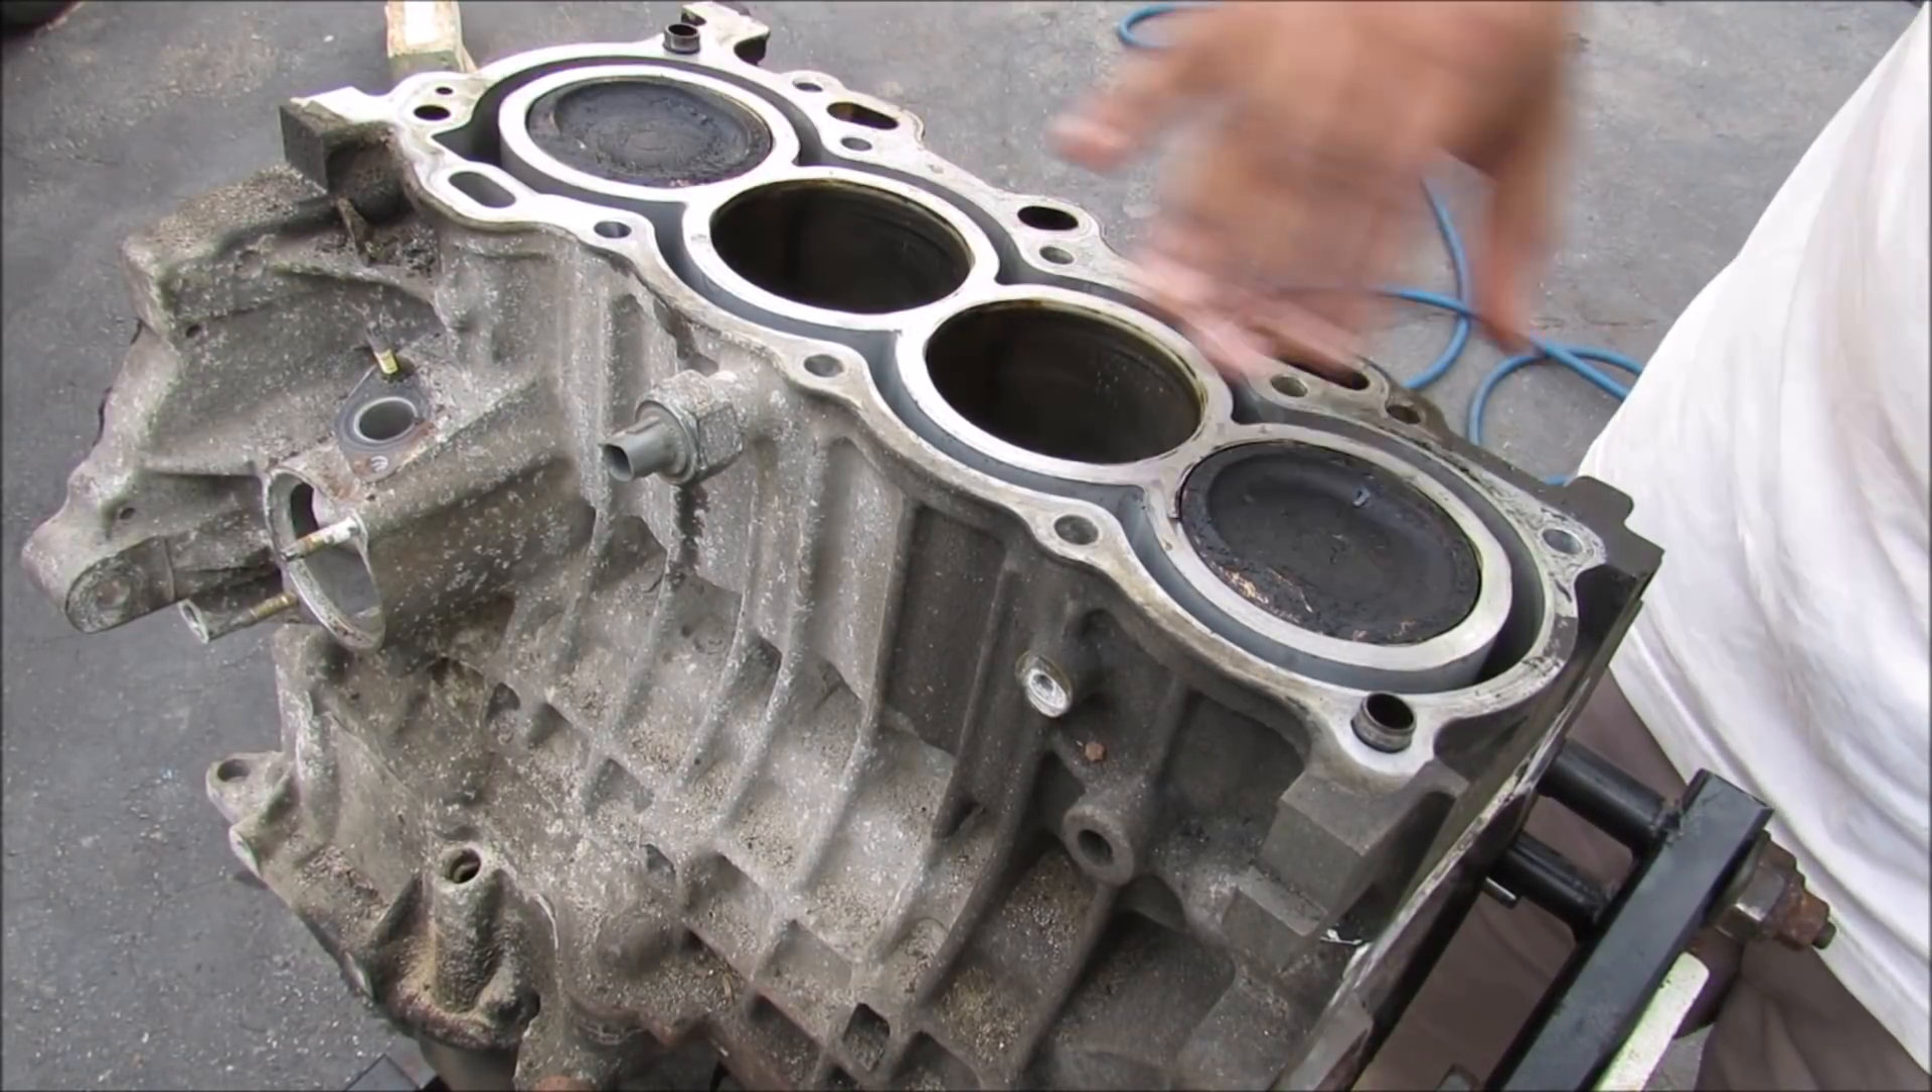So this here is the engine block with the head removed.